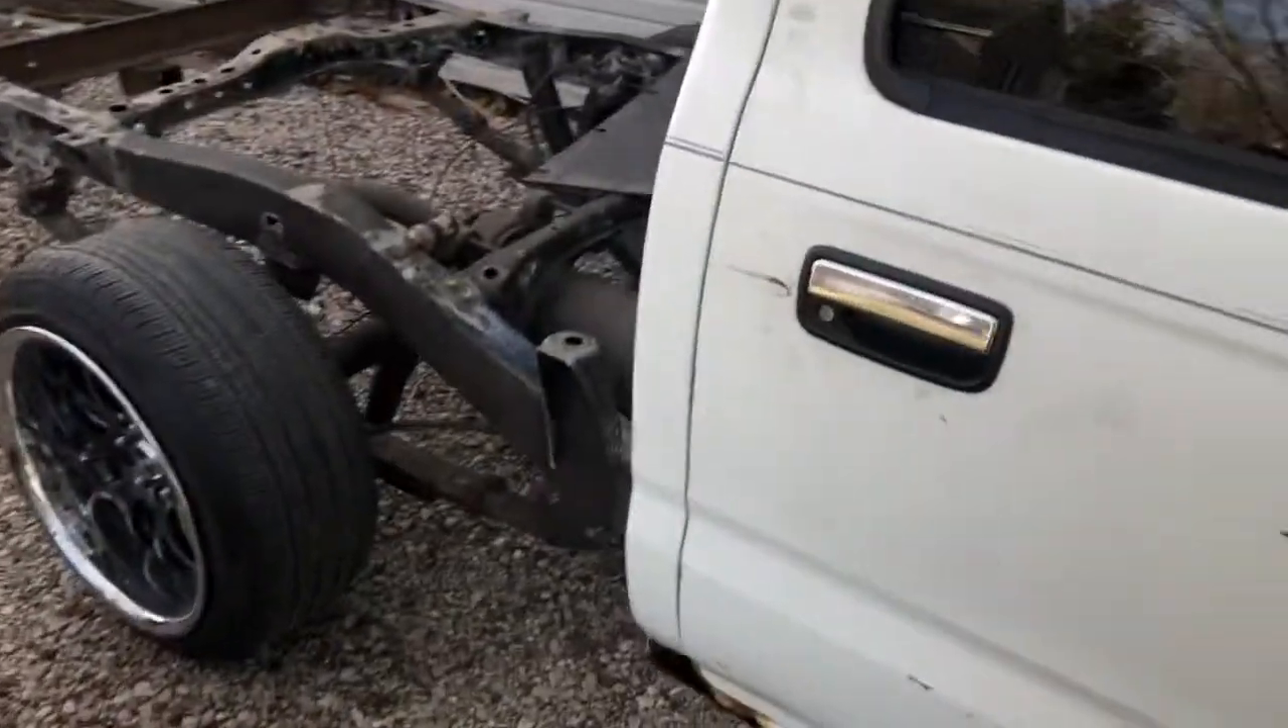Como ven no le he puesto la cama porque todavía tengo mucho que arreglar ahí.